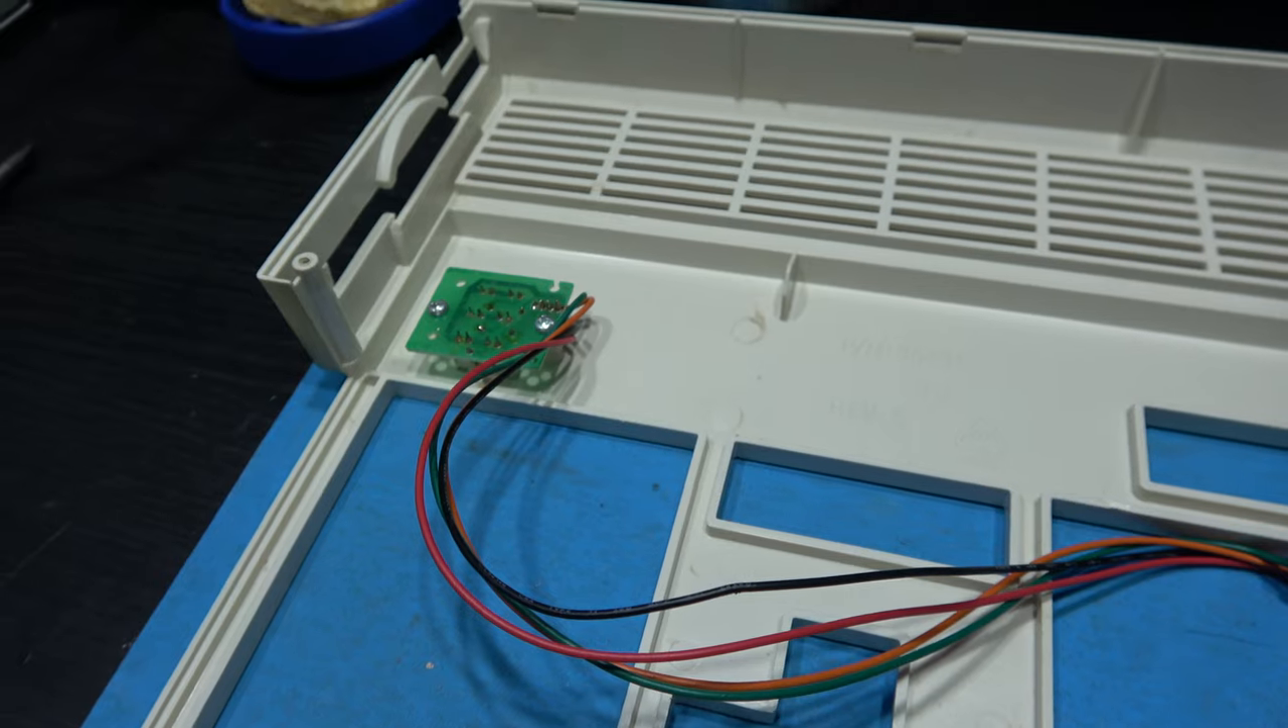Now there's just one thing I need to remove off the top of the case and it's the power floppy drive and hard drive LED PCB.